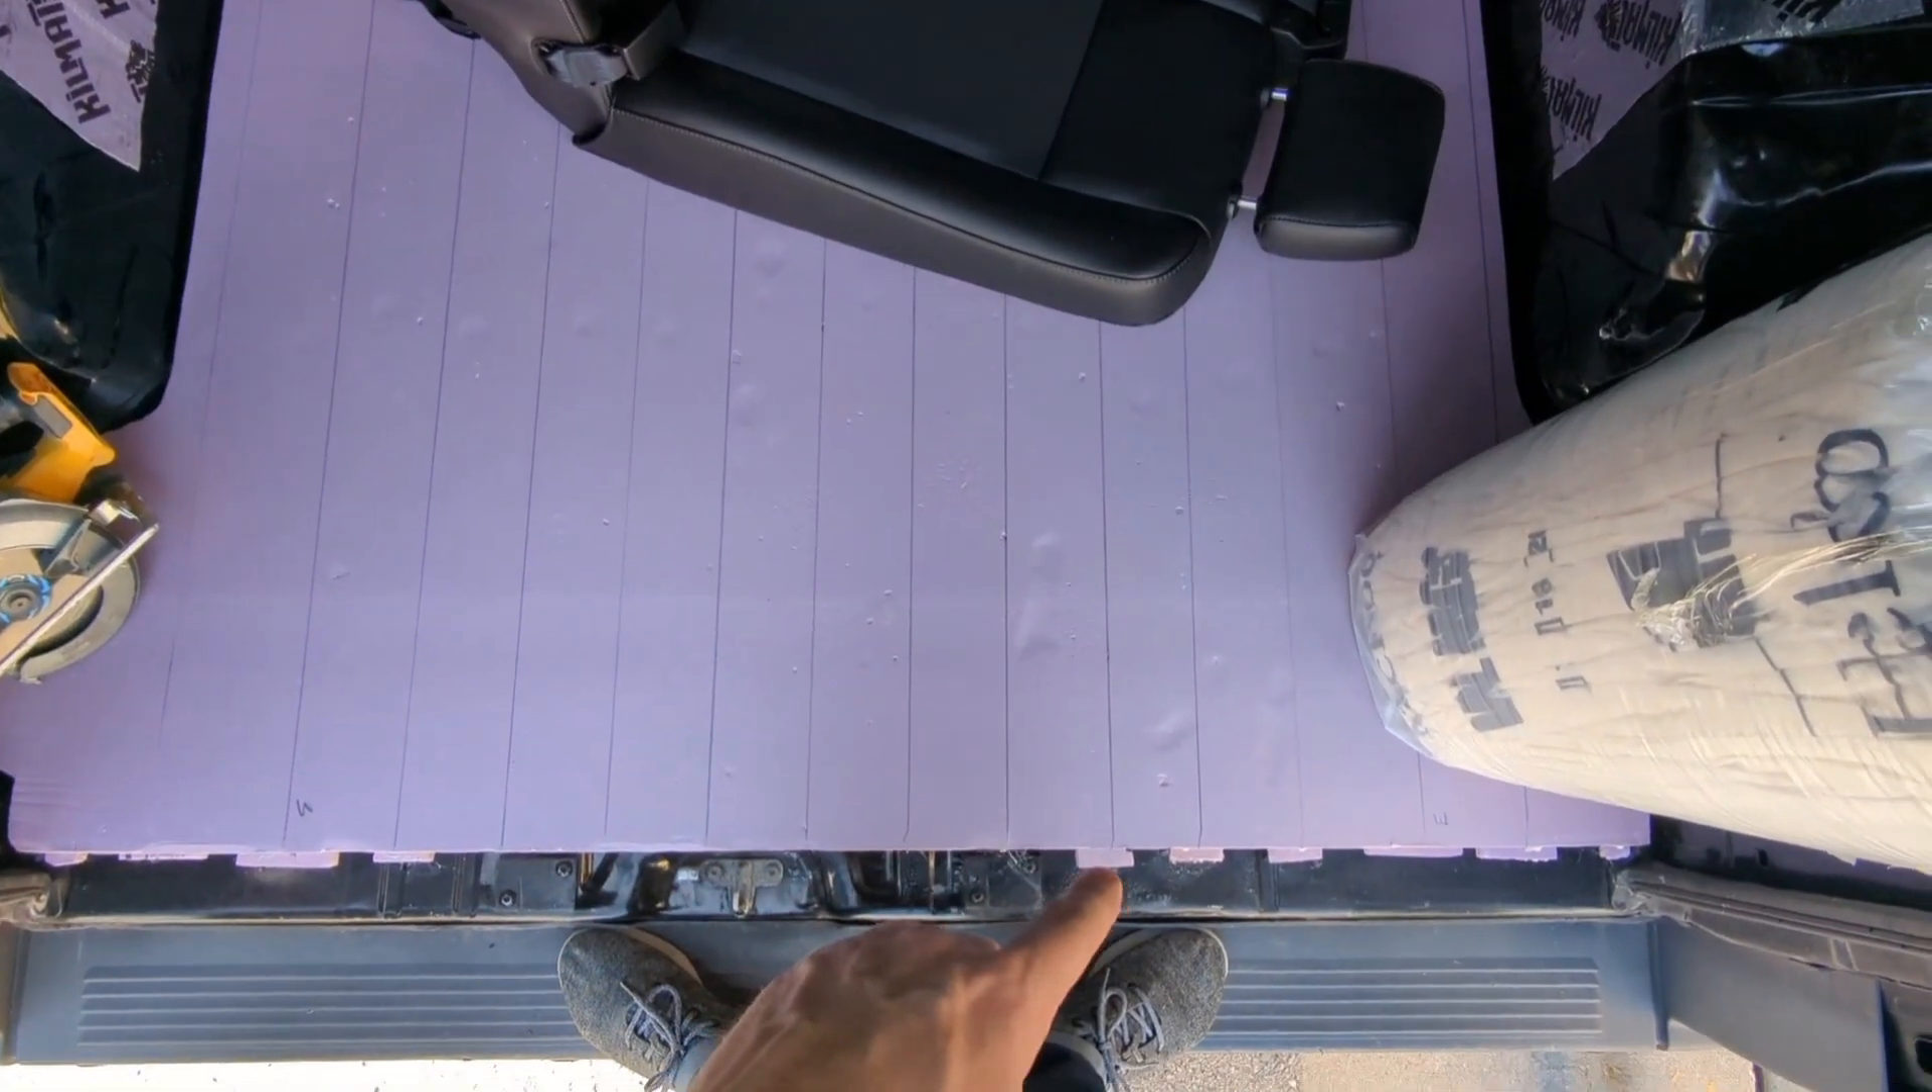The foam insulation under the floor has been glued down and marked. Each of these lines is where there is a strip underneath.